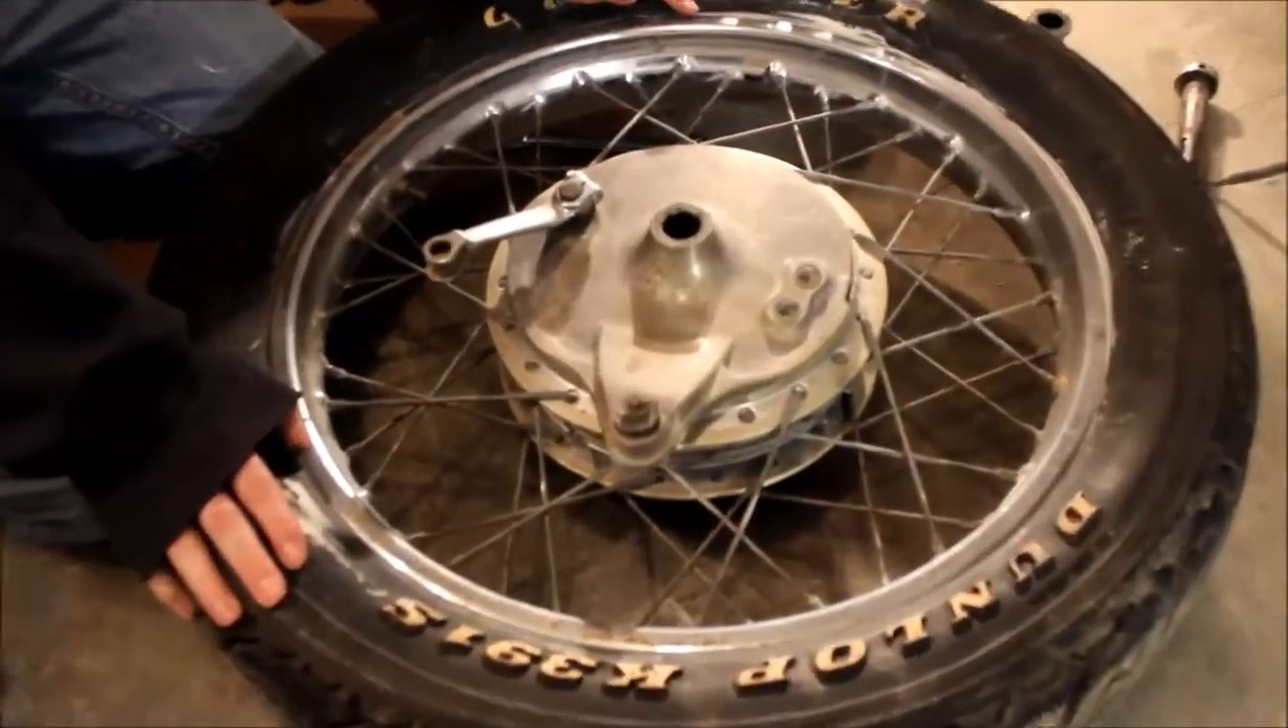Alright, so to start off, we've already gone ahead and removed the wheel assembly from our bike.